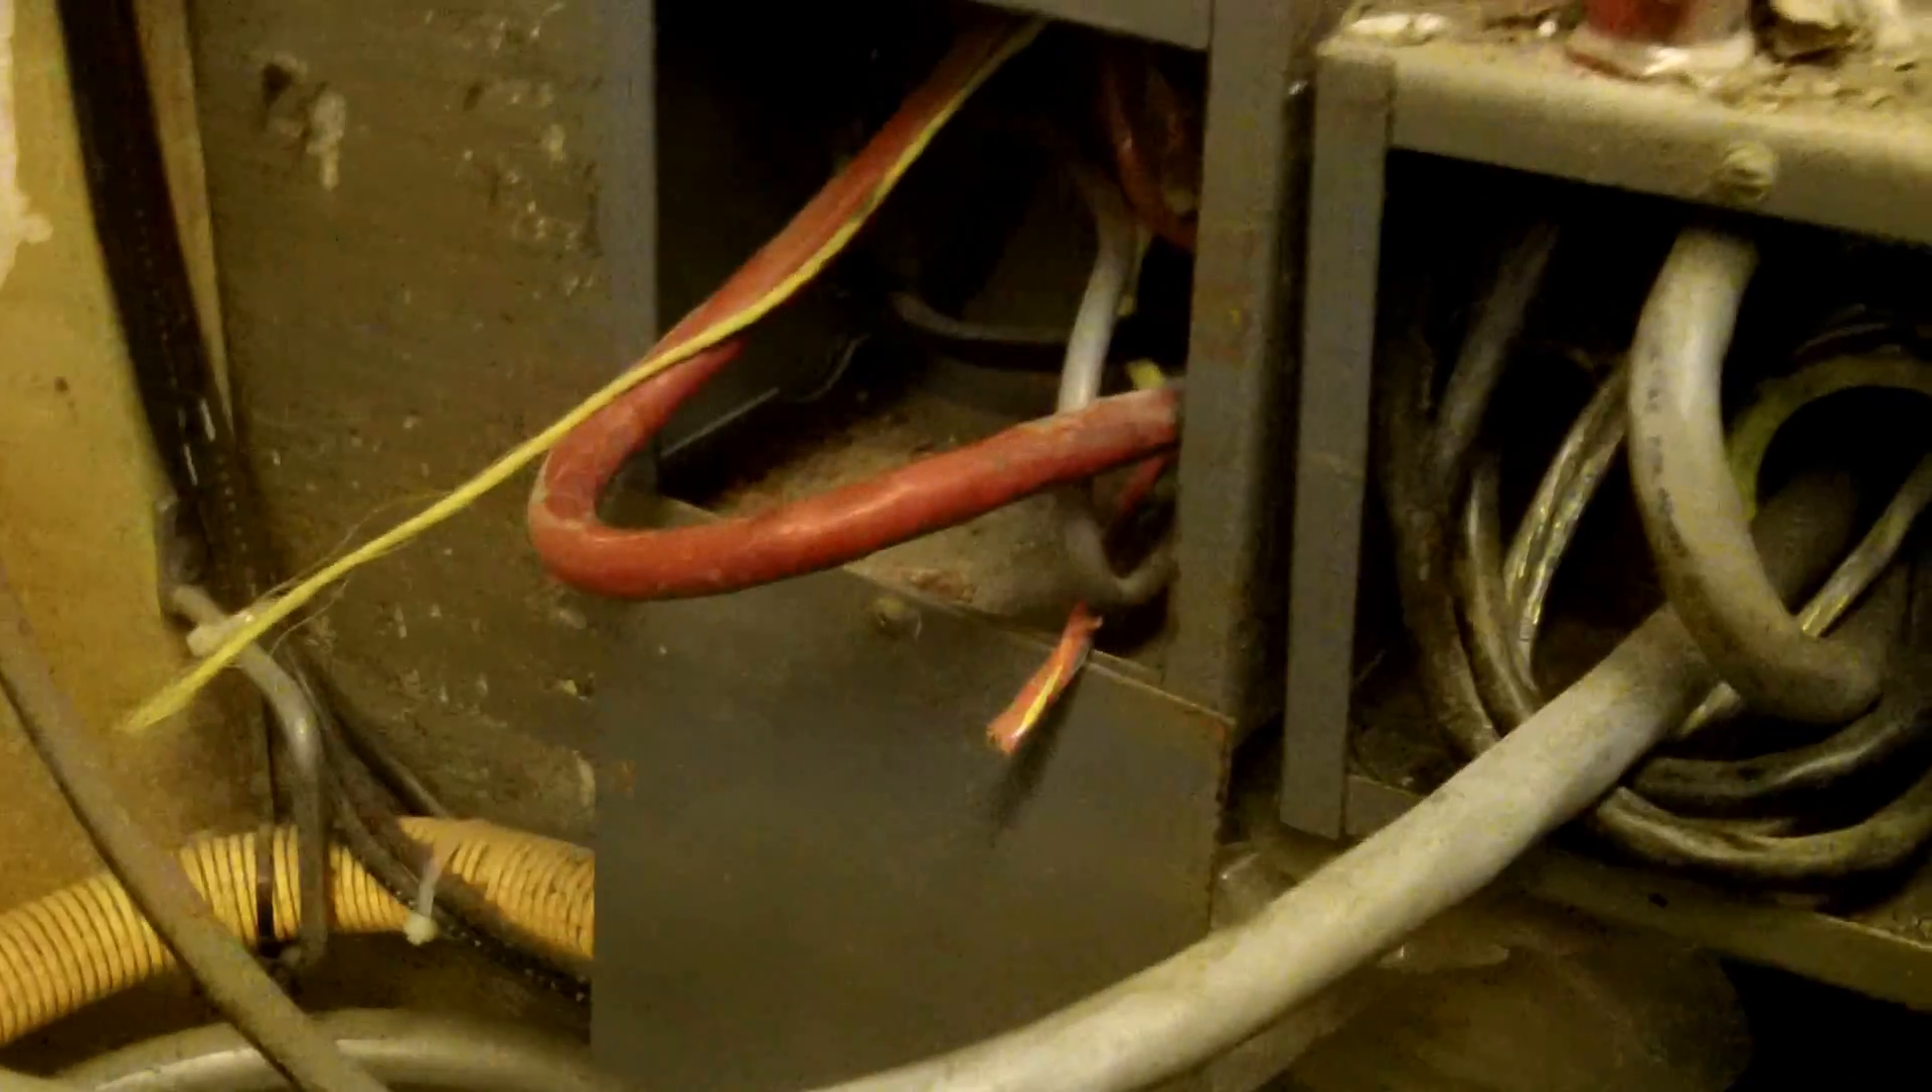They can't put a cover on this box because these cables come out too far.